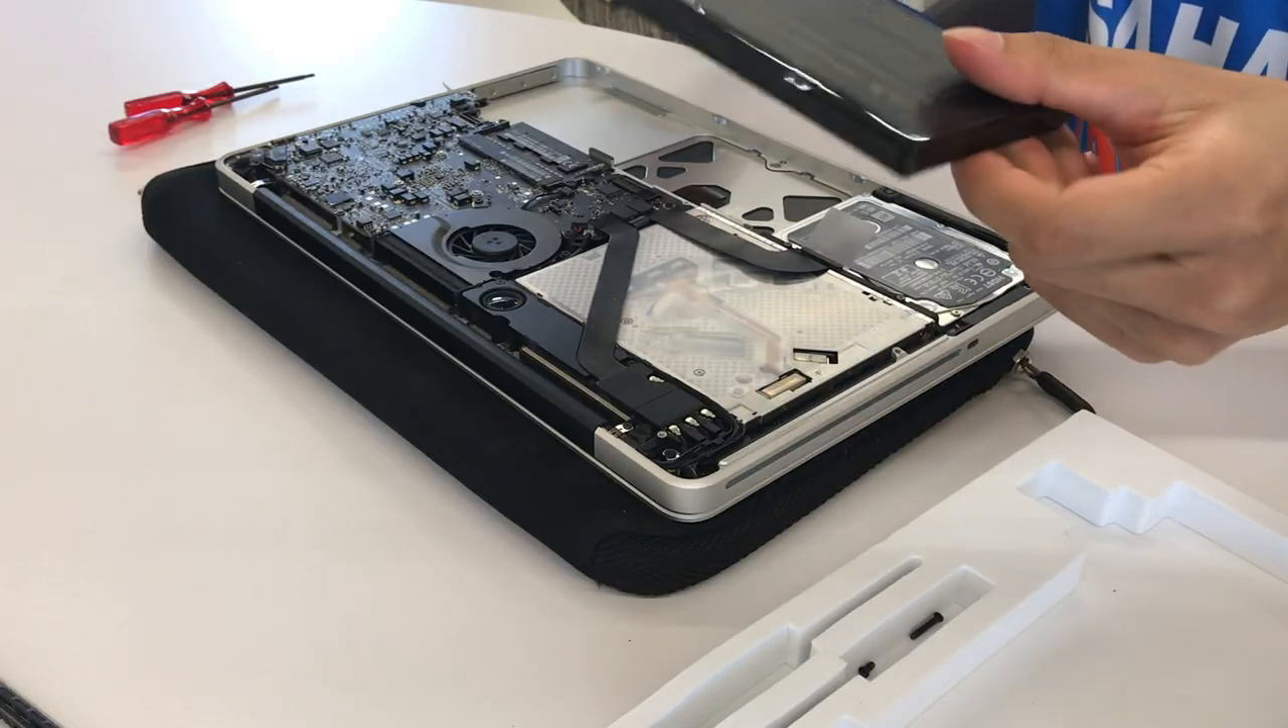This old battery right here is out.